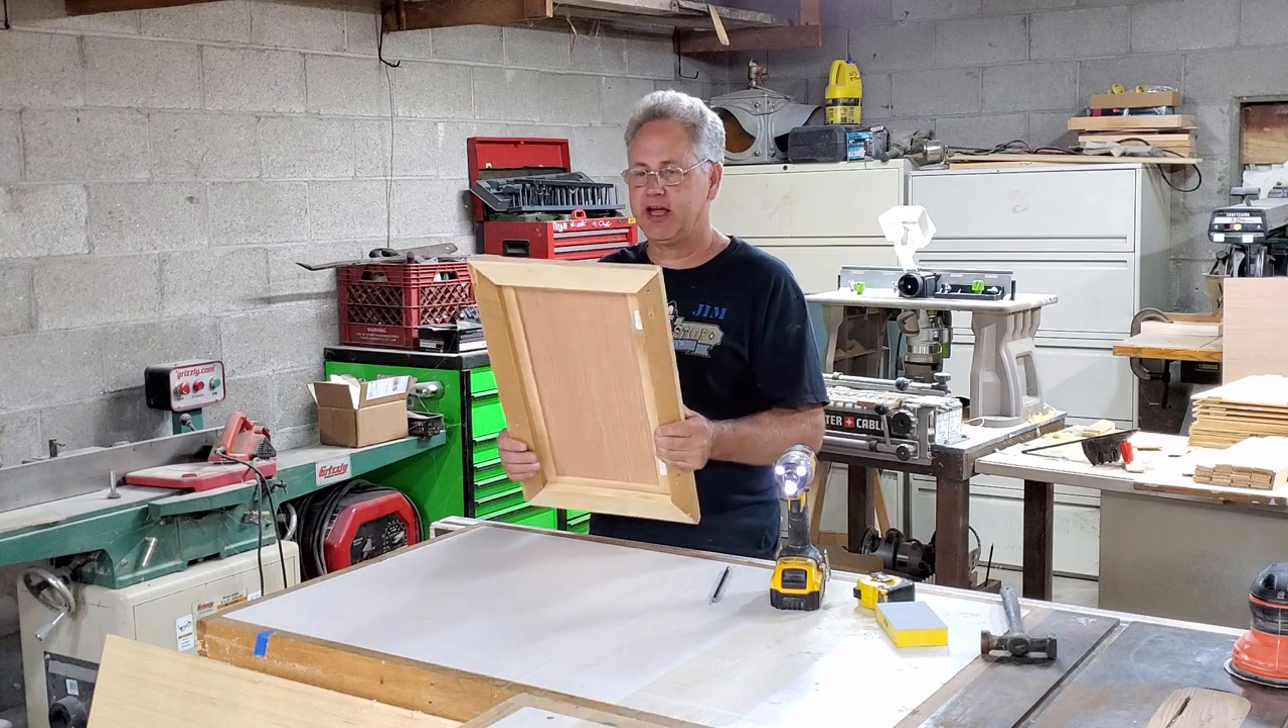And there you have it. There is our door, our cabinet door, fully assembled.